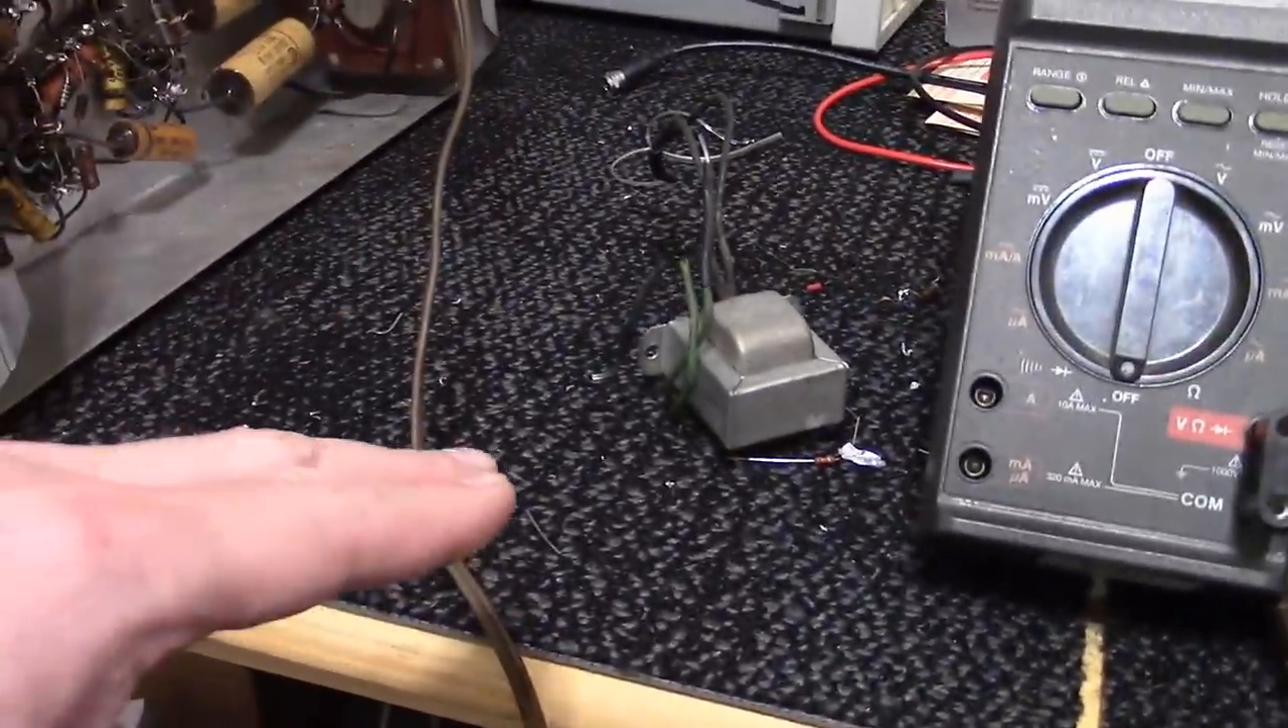The filament transformer for the tuner is still out.